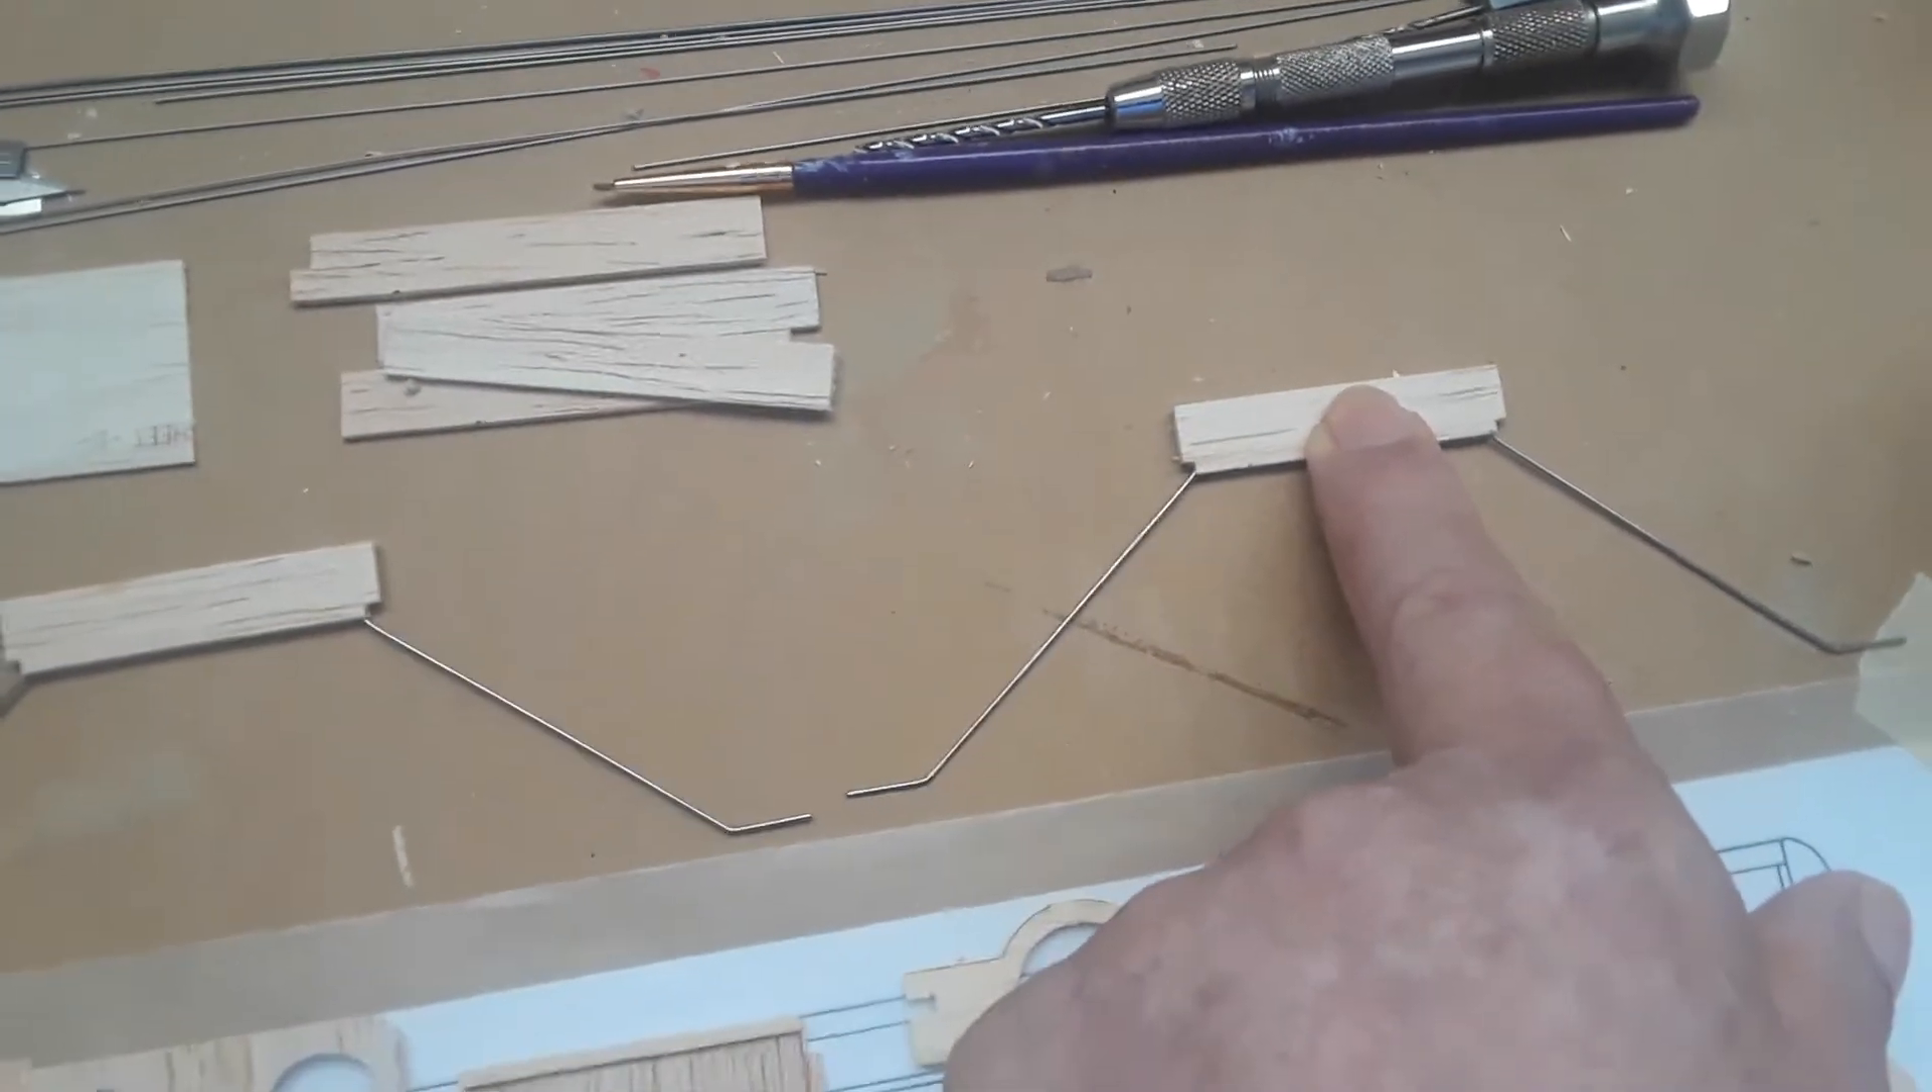Now you'll also see I do have both landing gear assemblies for front and rear already made as well.